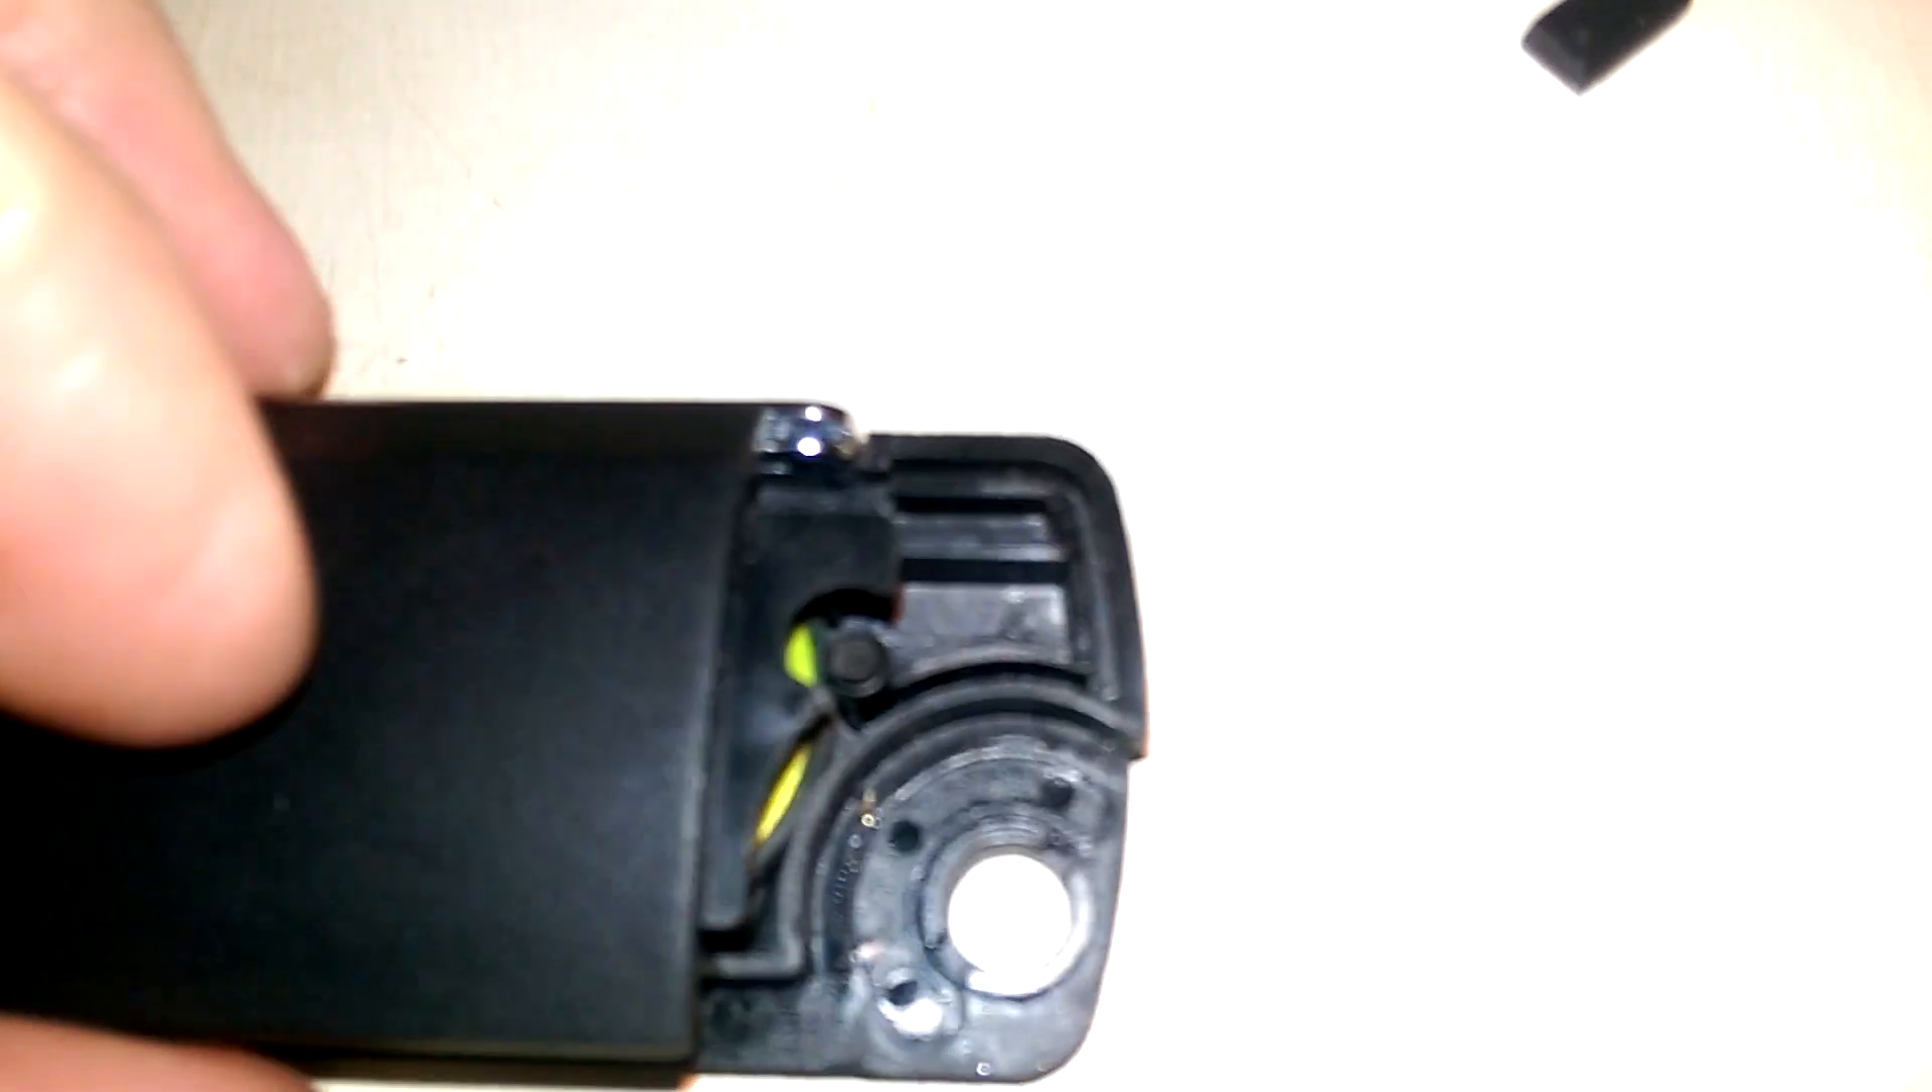Alright I got the cover off here and I'm going to turn the light on.